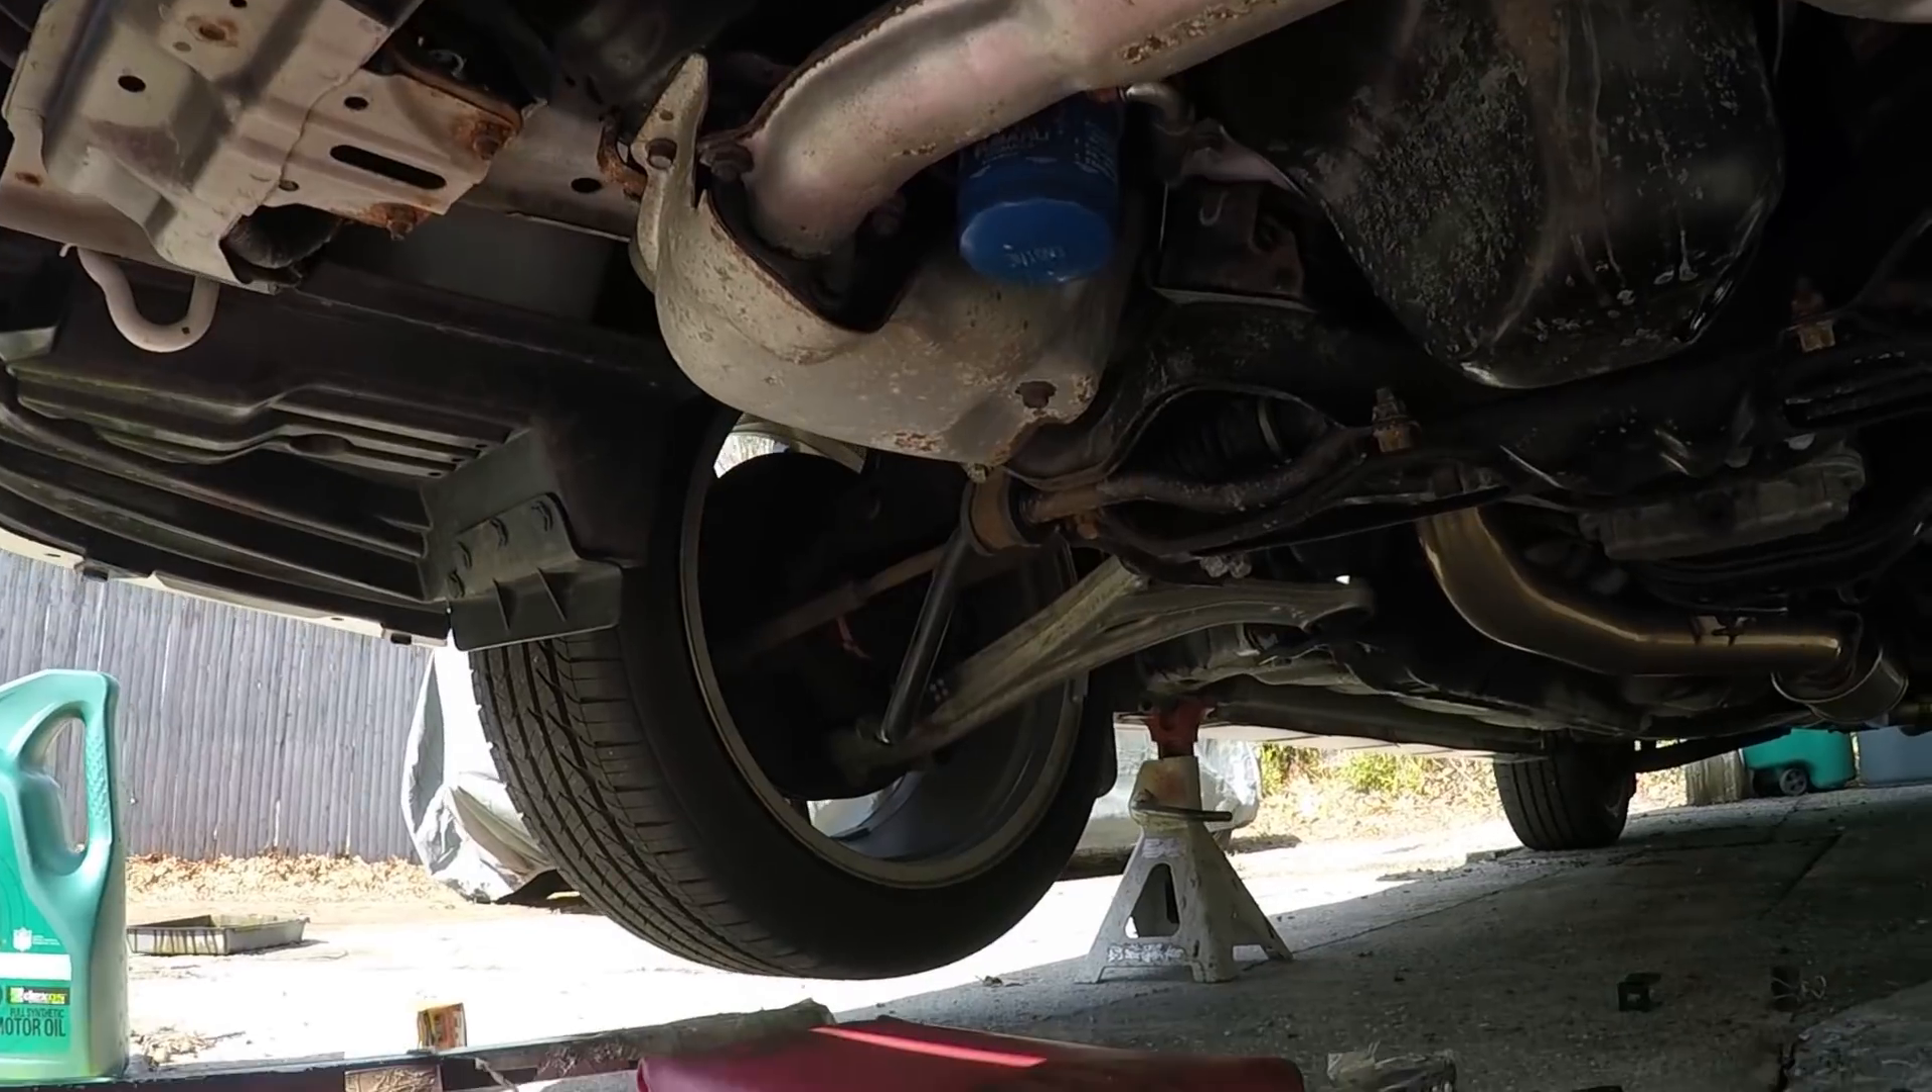Alright once the under tray is out you can actually see the blue oil filter.